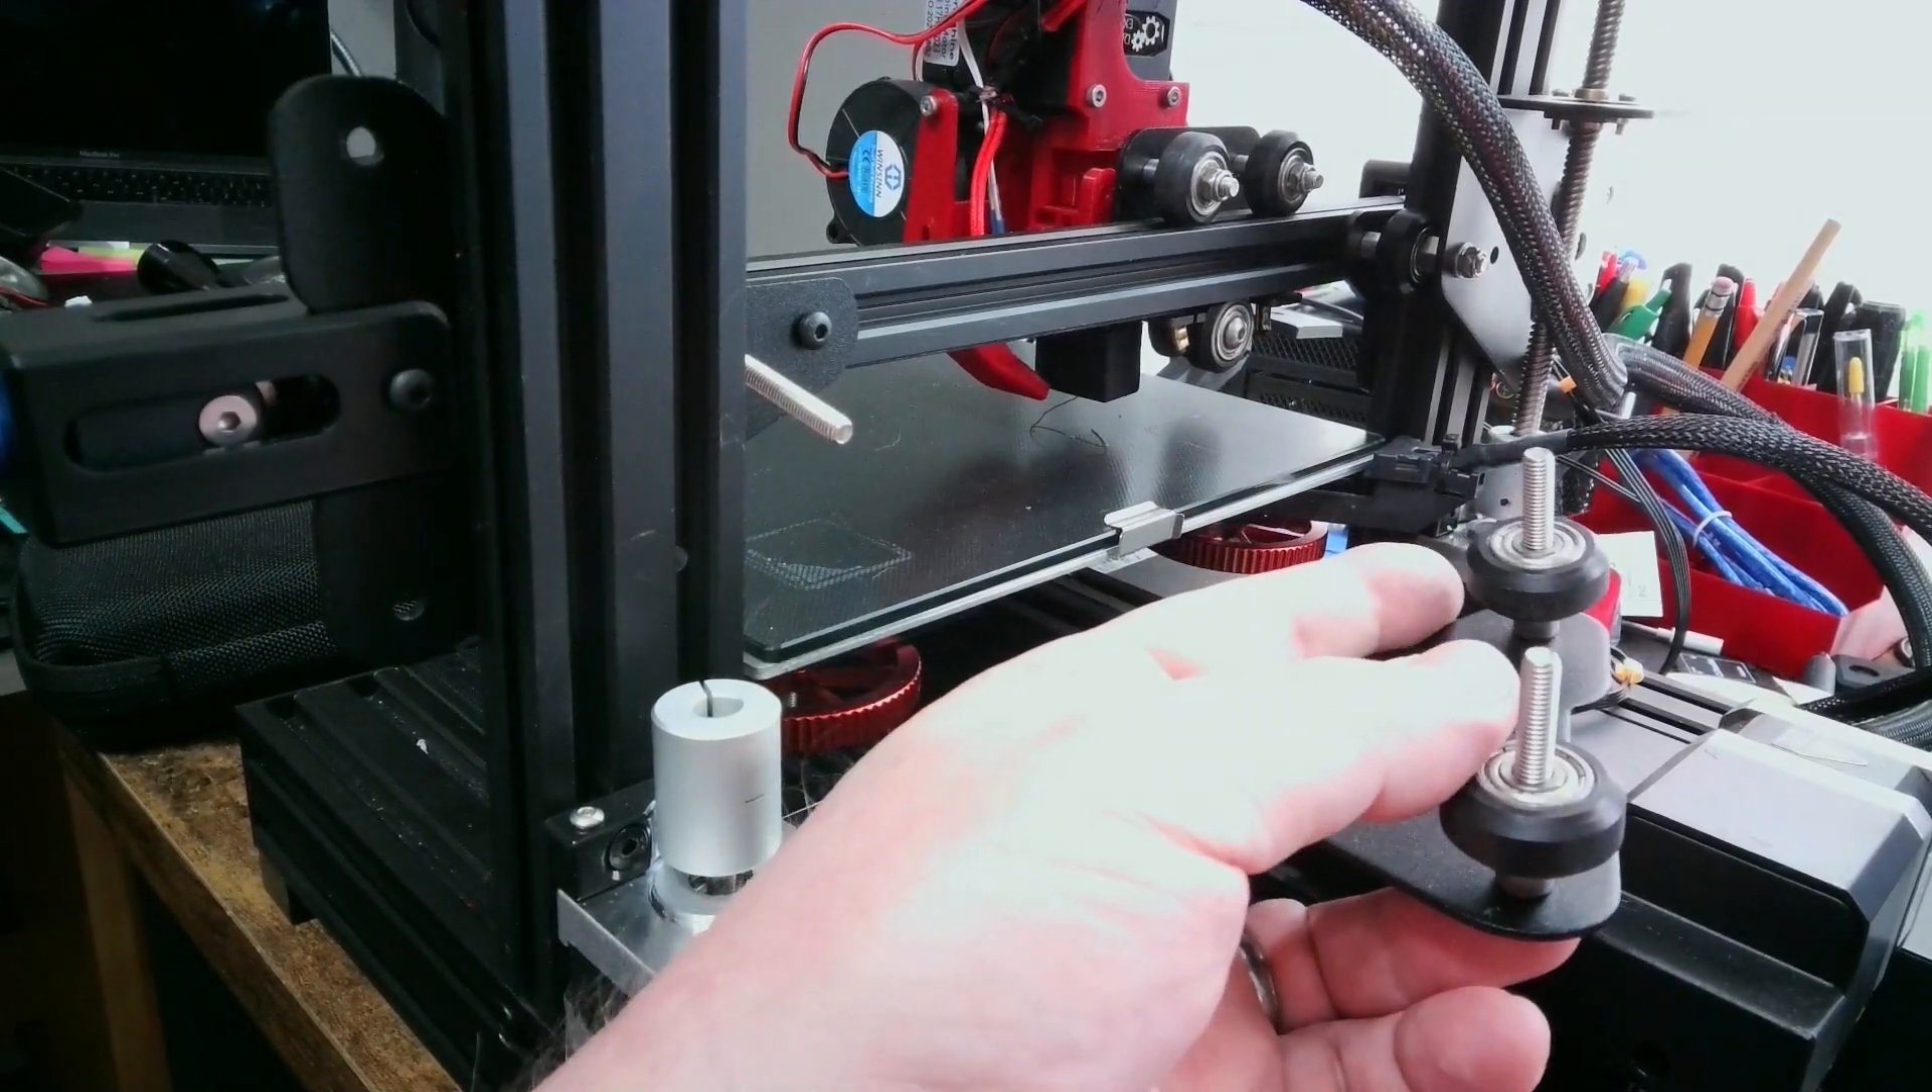So now I have the wheels on. You'll notice the spacers there.